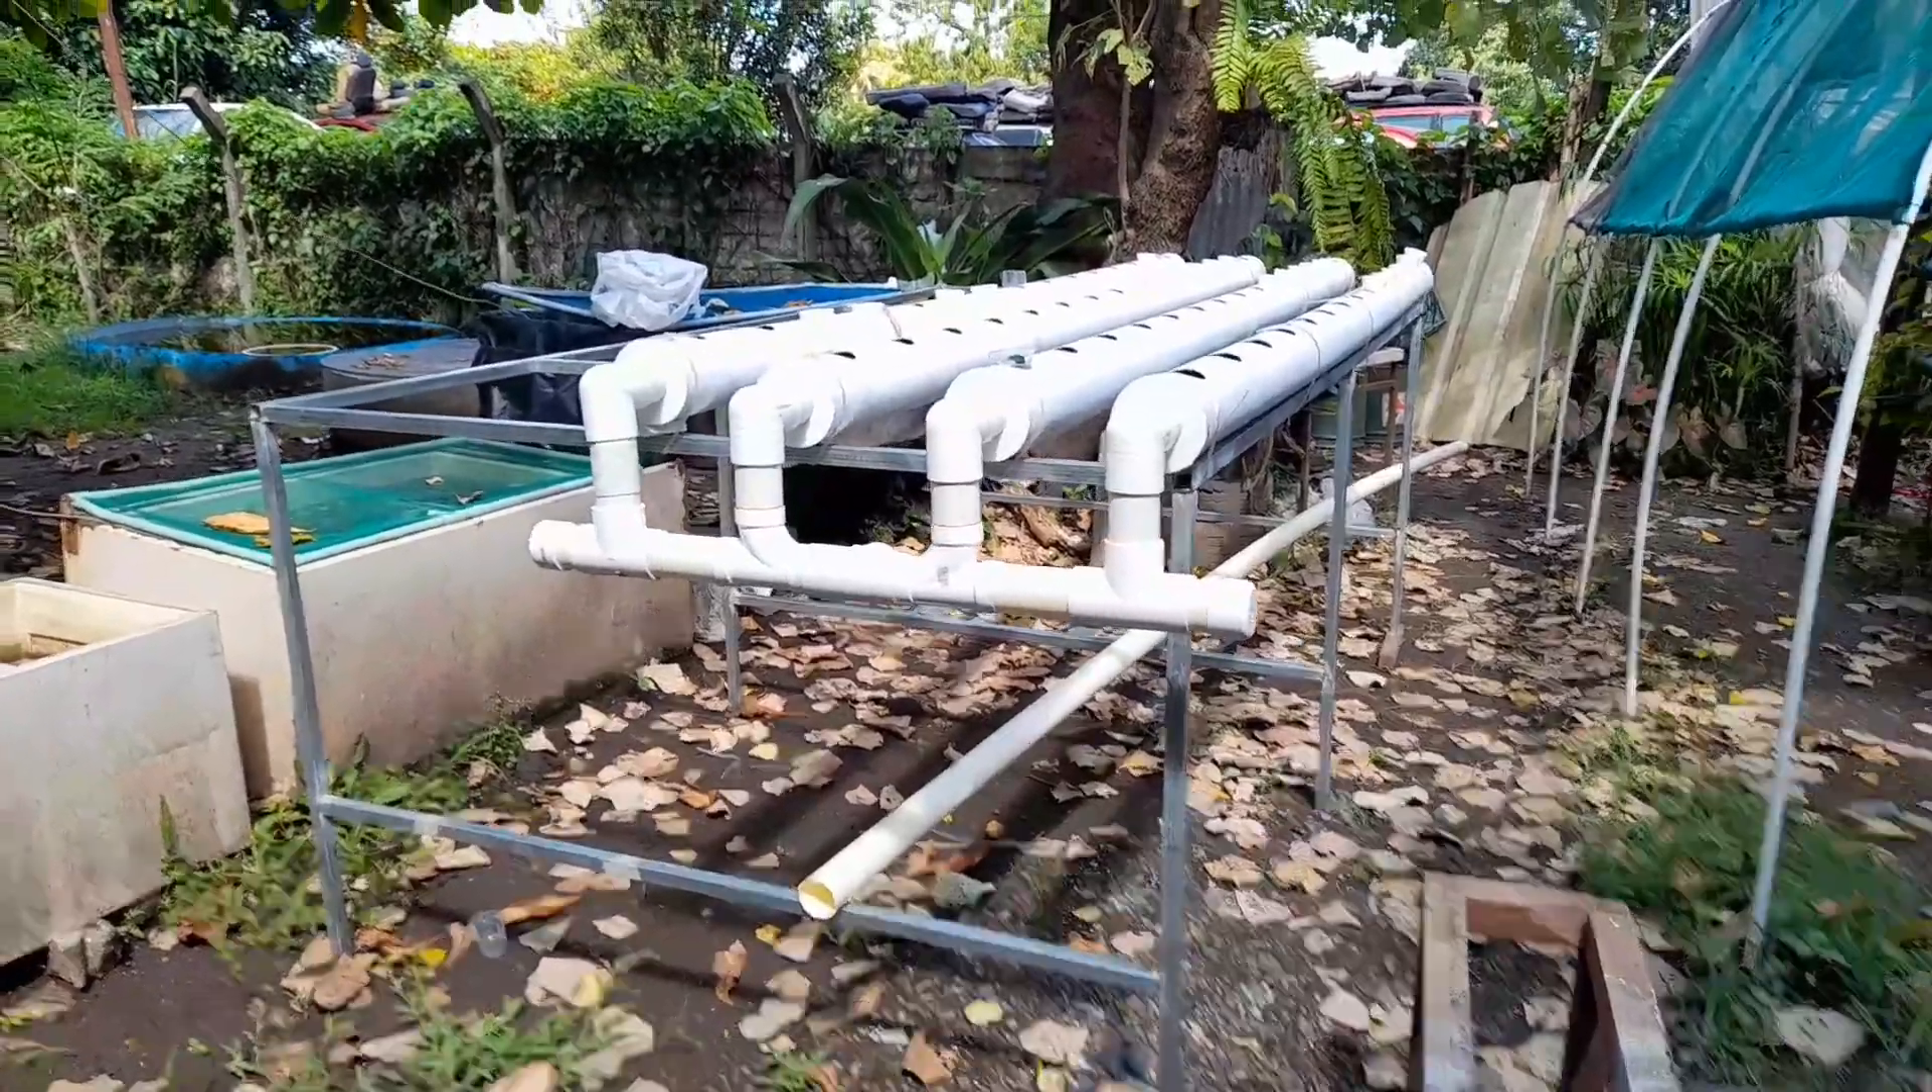Miren cómo ha quedado ya el sistema montado en nuestra mesa.